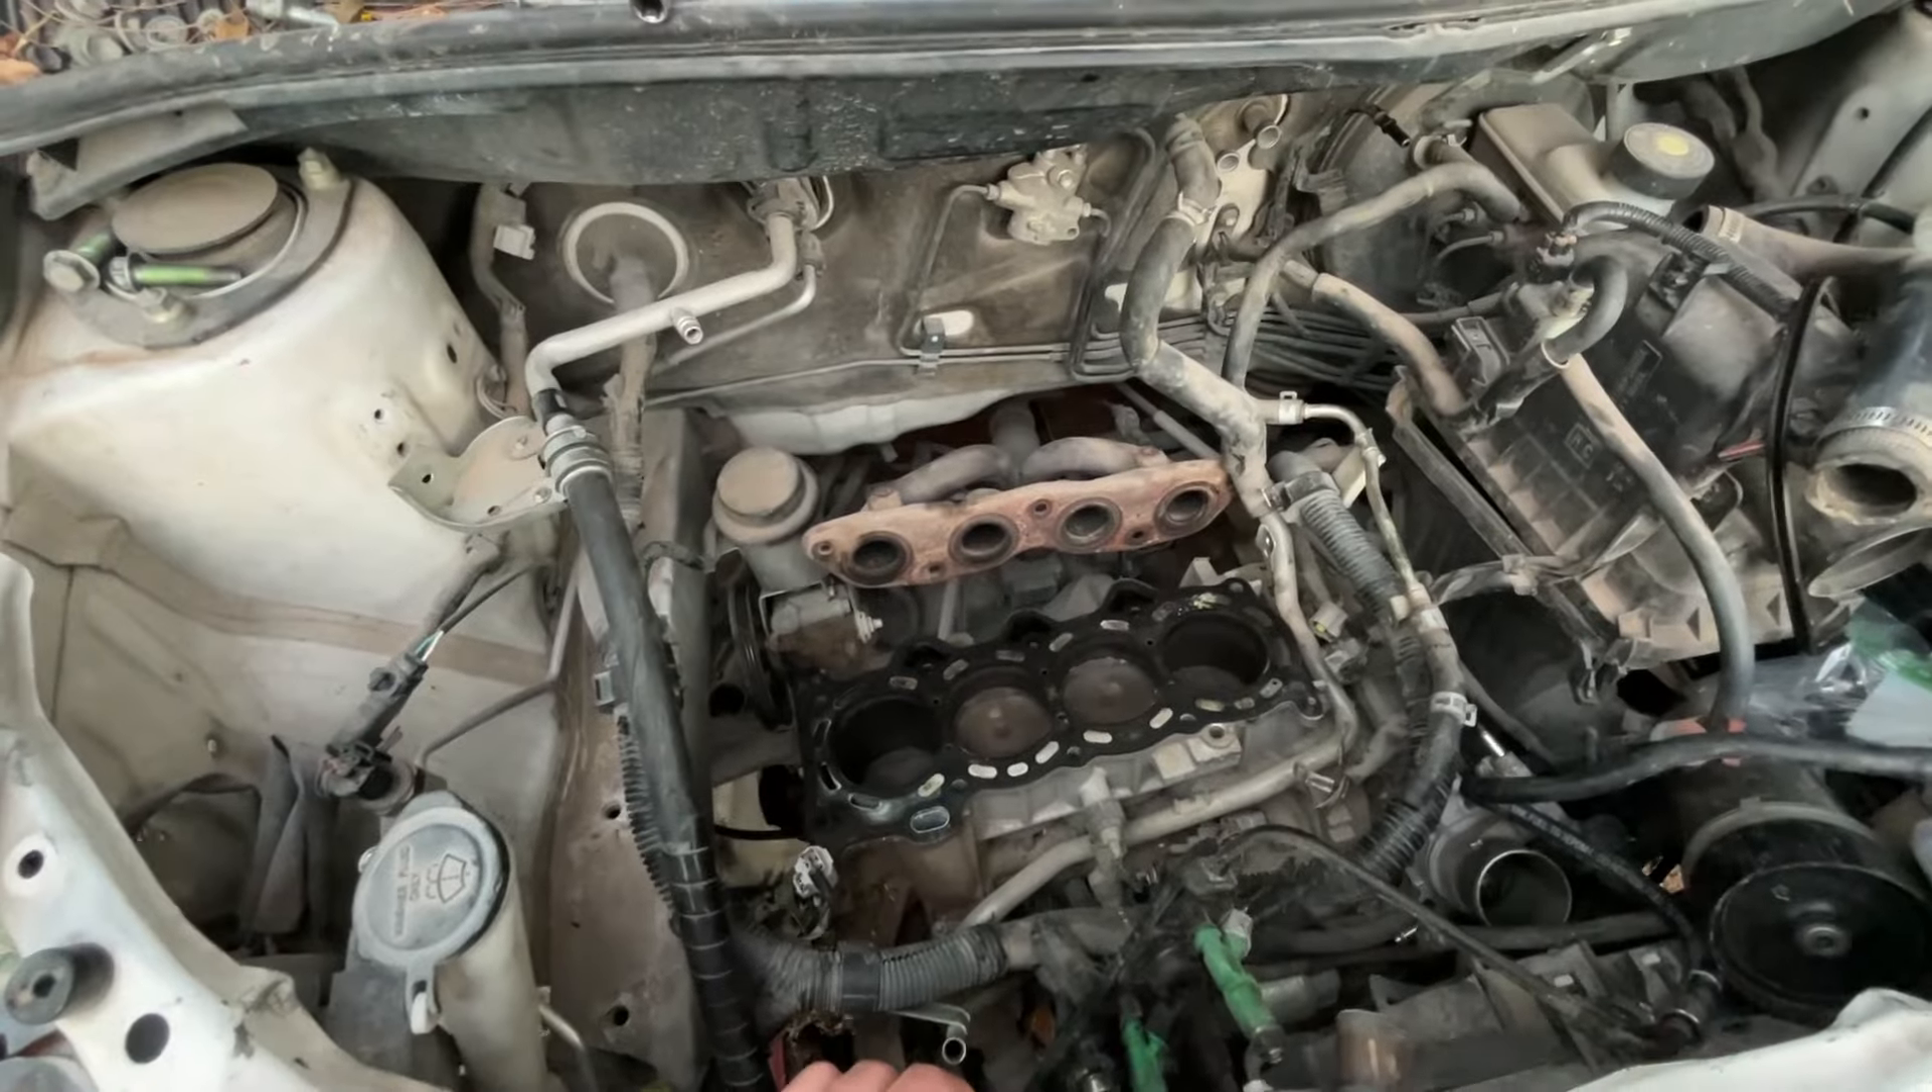So finally, as the sun begins to set, I finally got the head off.